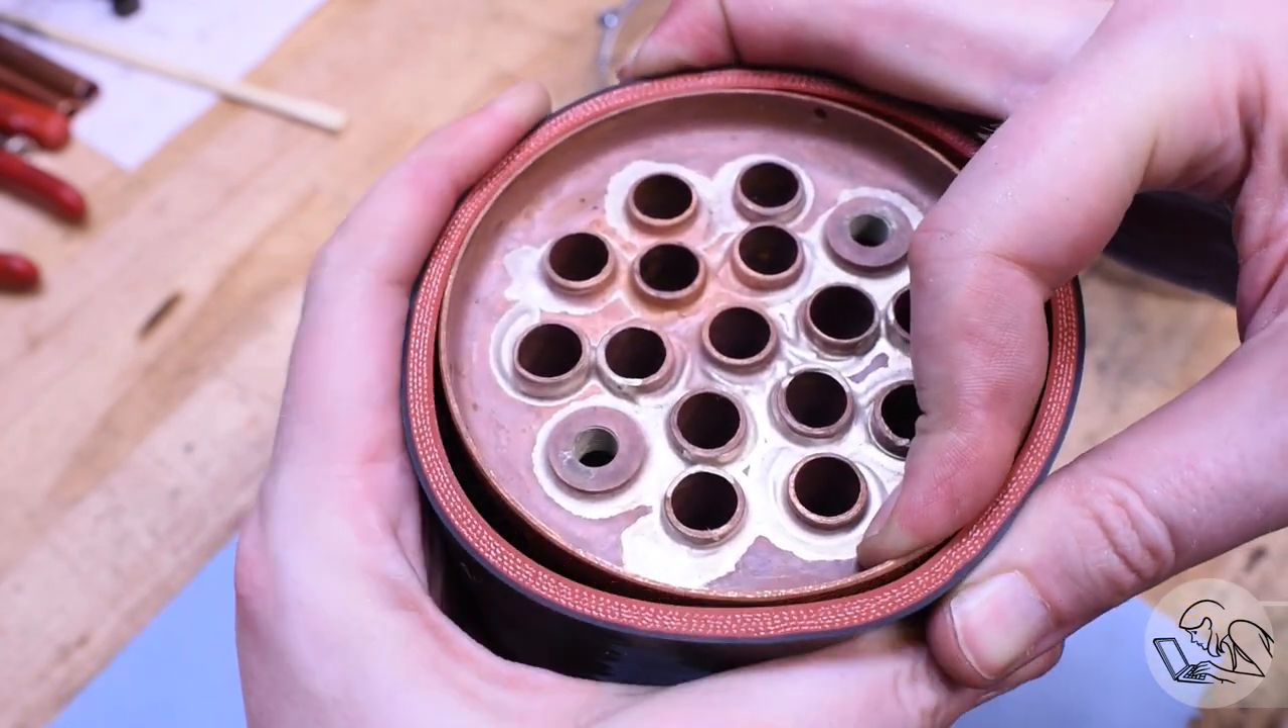And this stuff comes in four inch diameter which I knew was going to be a little too big for the core as you can see.